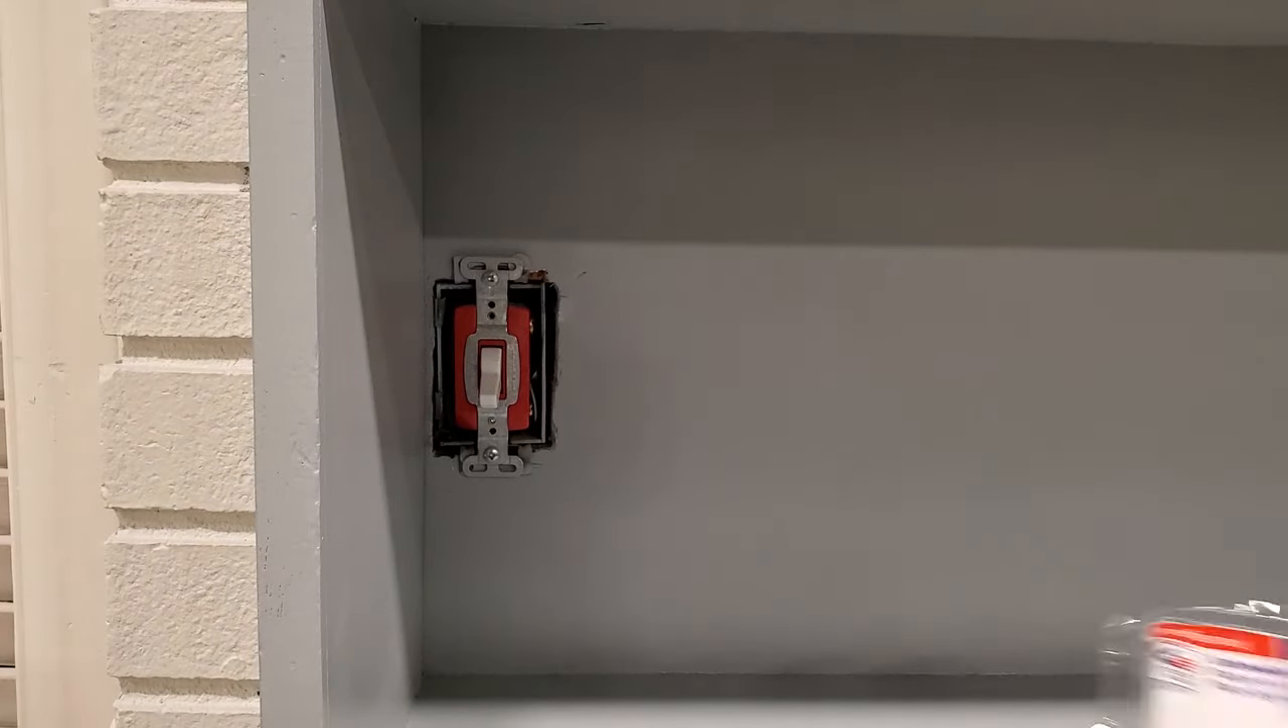So as you can see here, we've got a switch that is very close to the wall here and the problem area is essentially on the left side where it's against the wall.